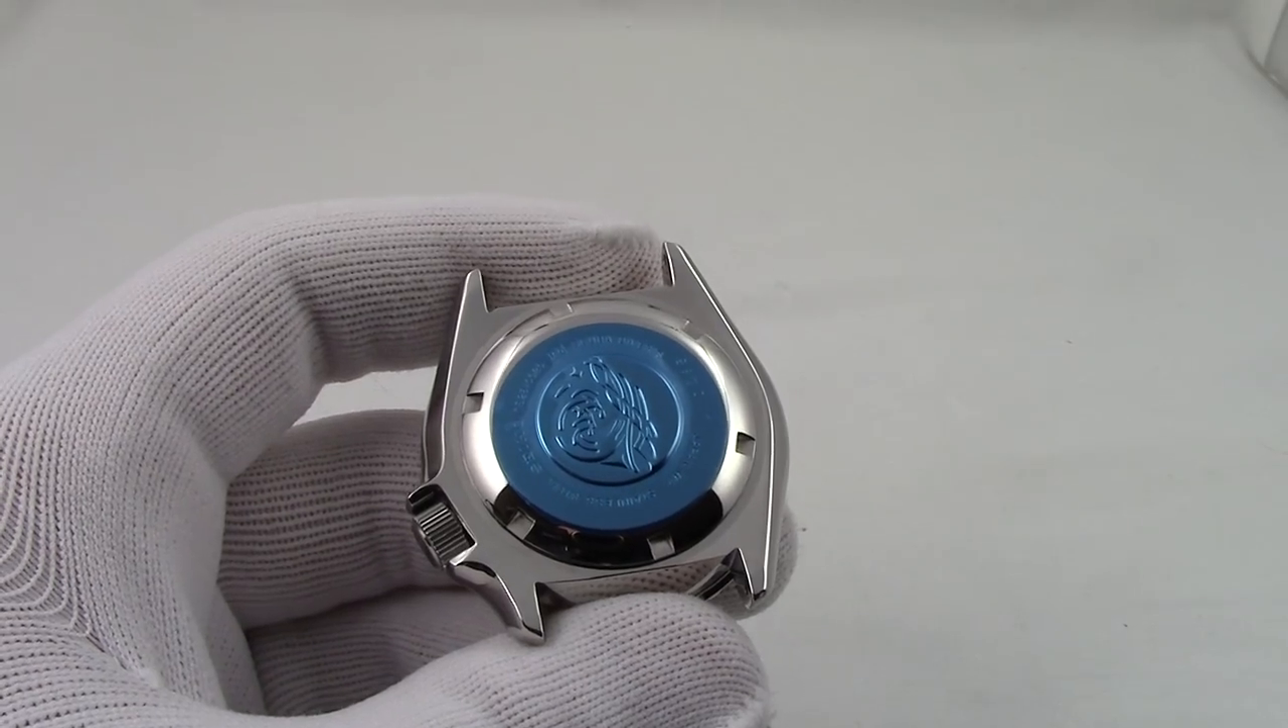So once the strap is off, we are left with just the watch.